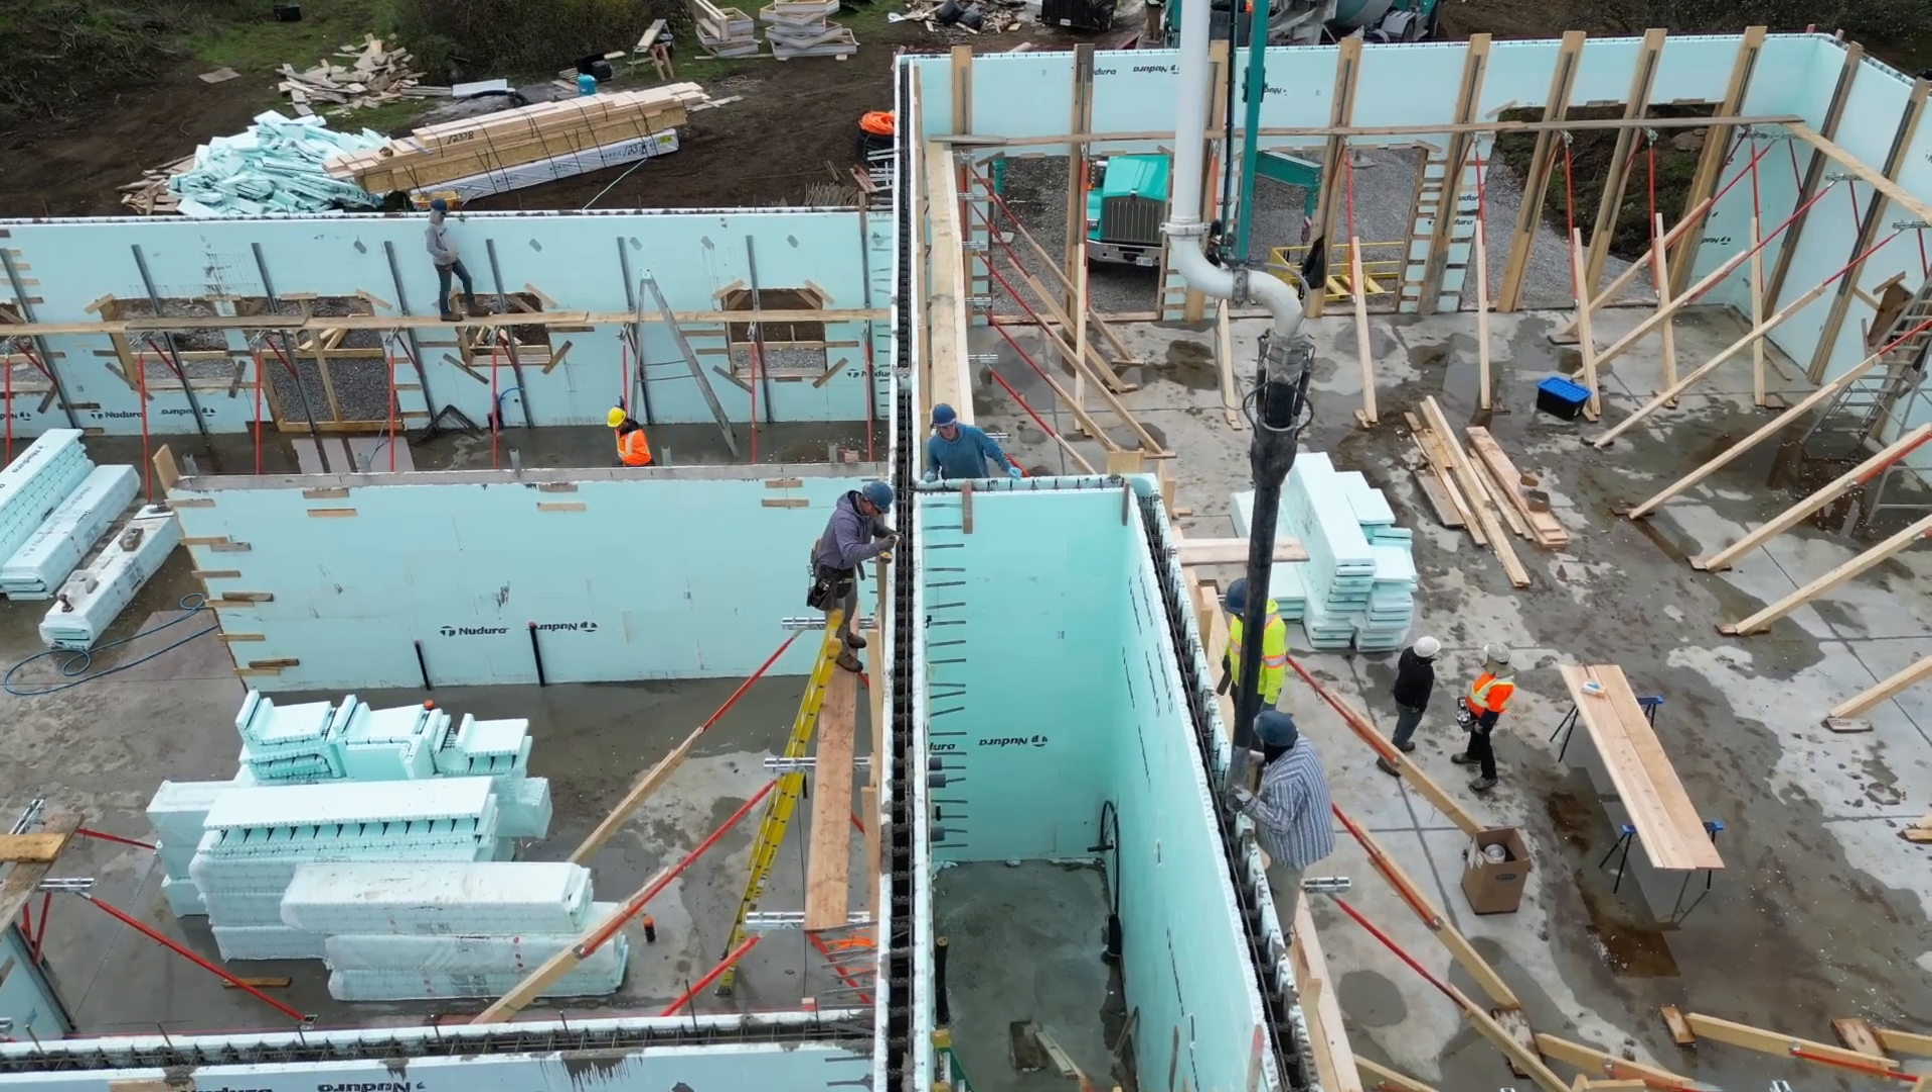The house will never look smooth at this point because they still have to put the second floor on.